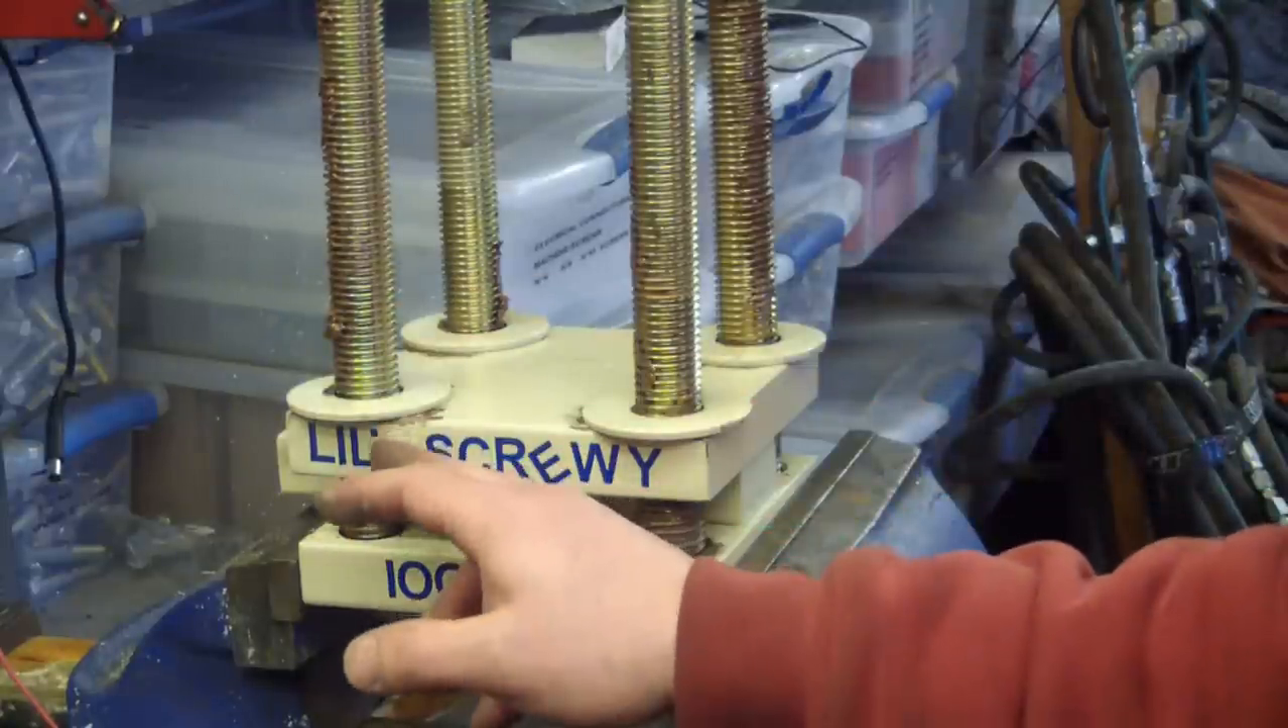So we got all four rods threaded in.